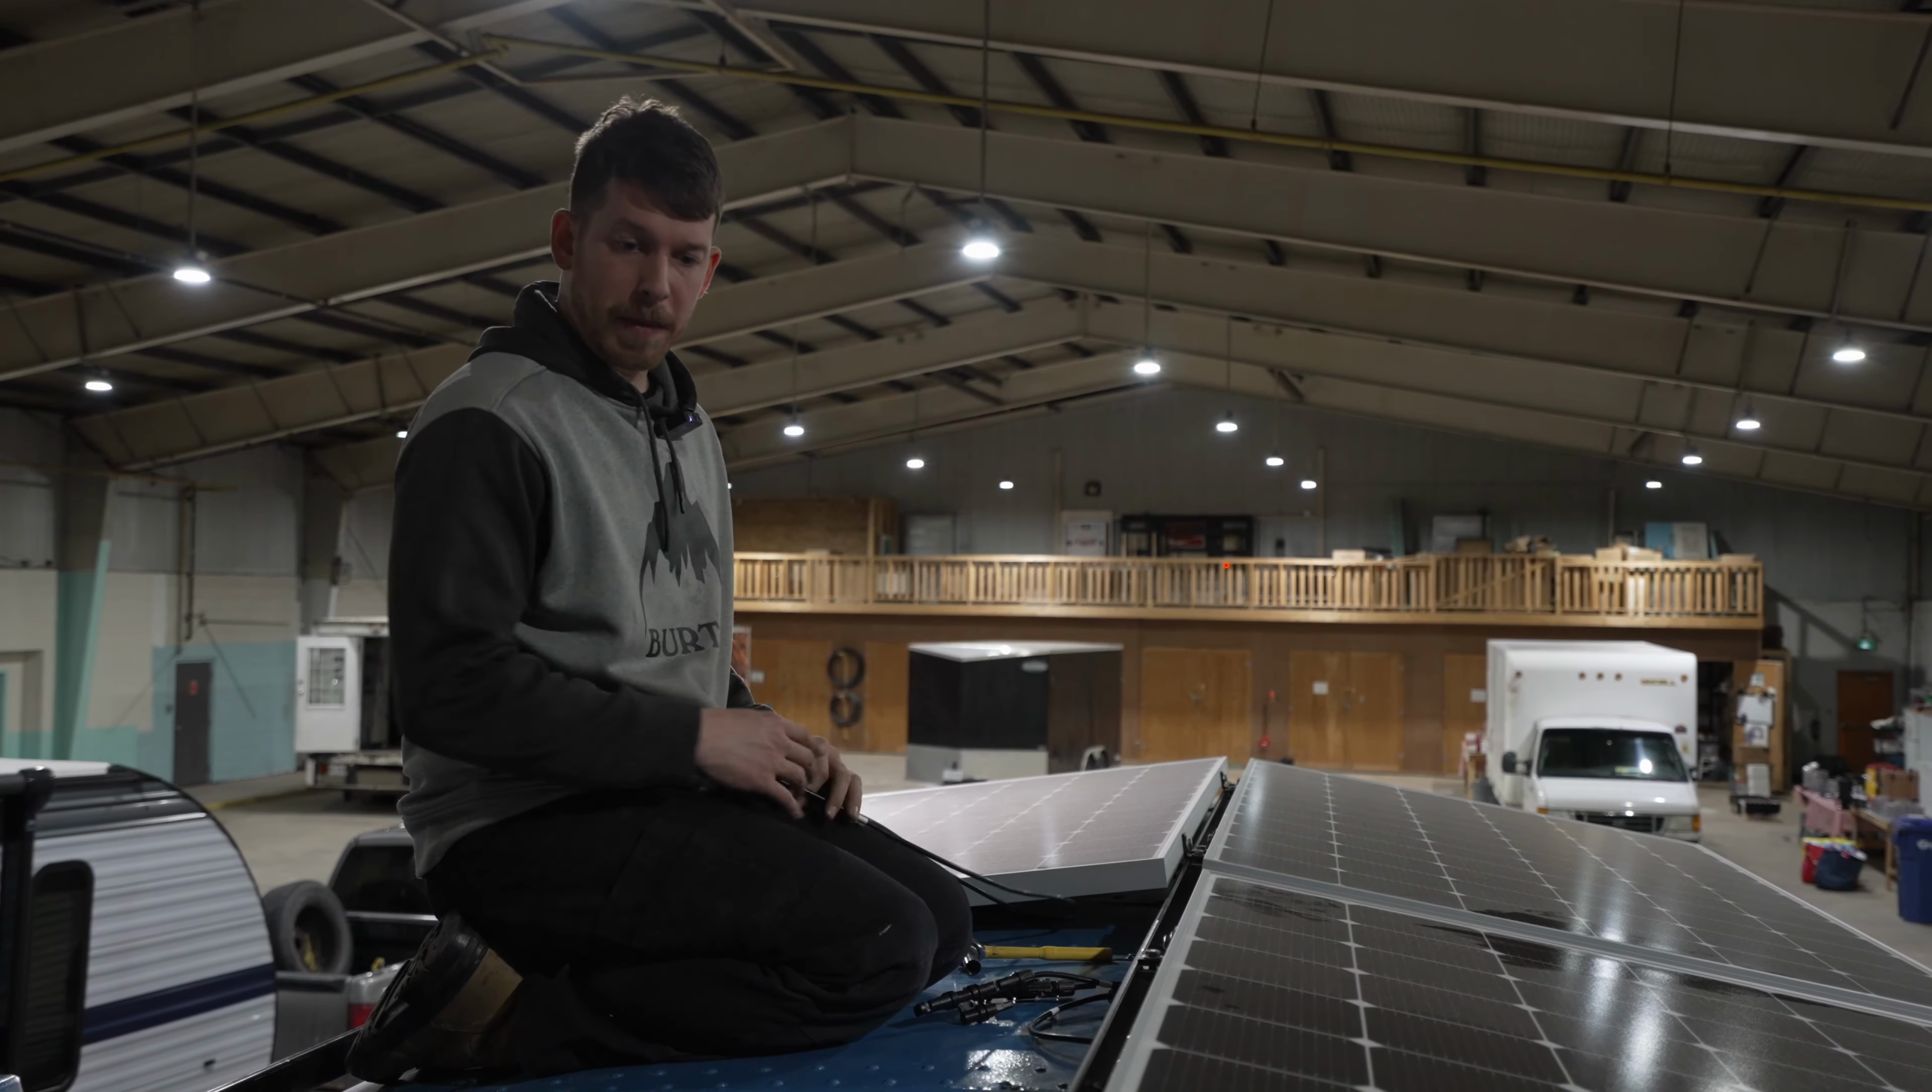I don't have the other solar panel because I'm sitting where the solar panel would be.